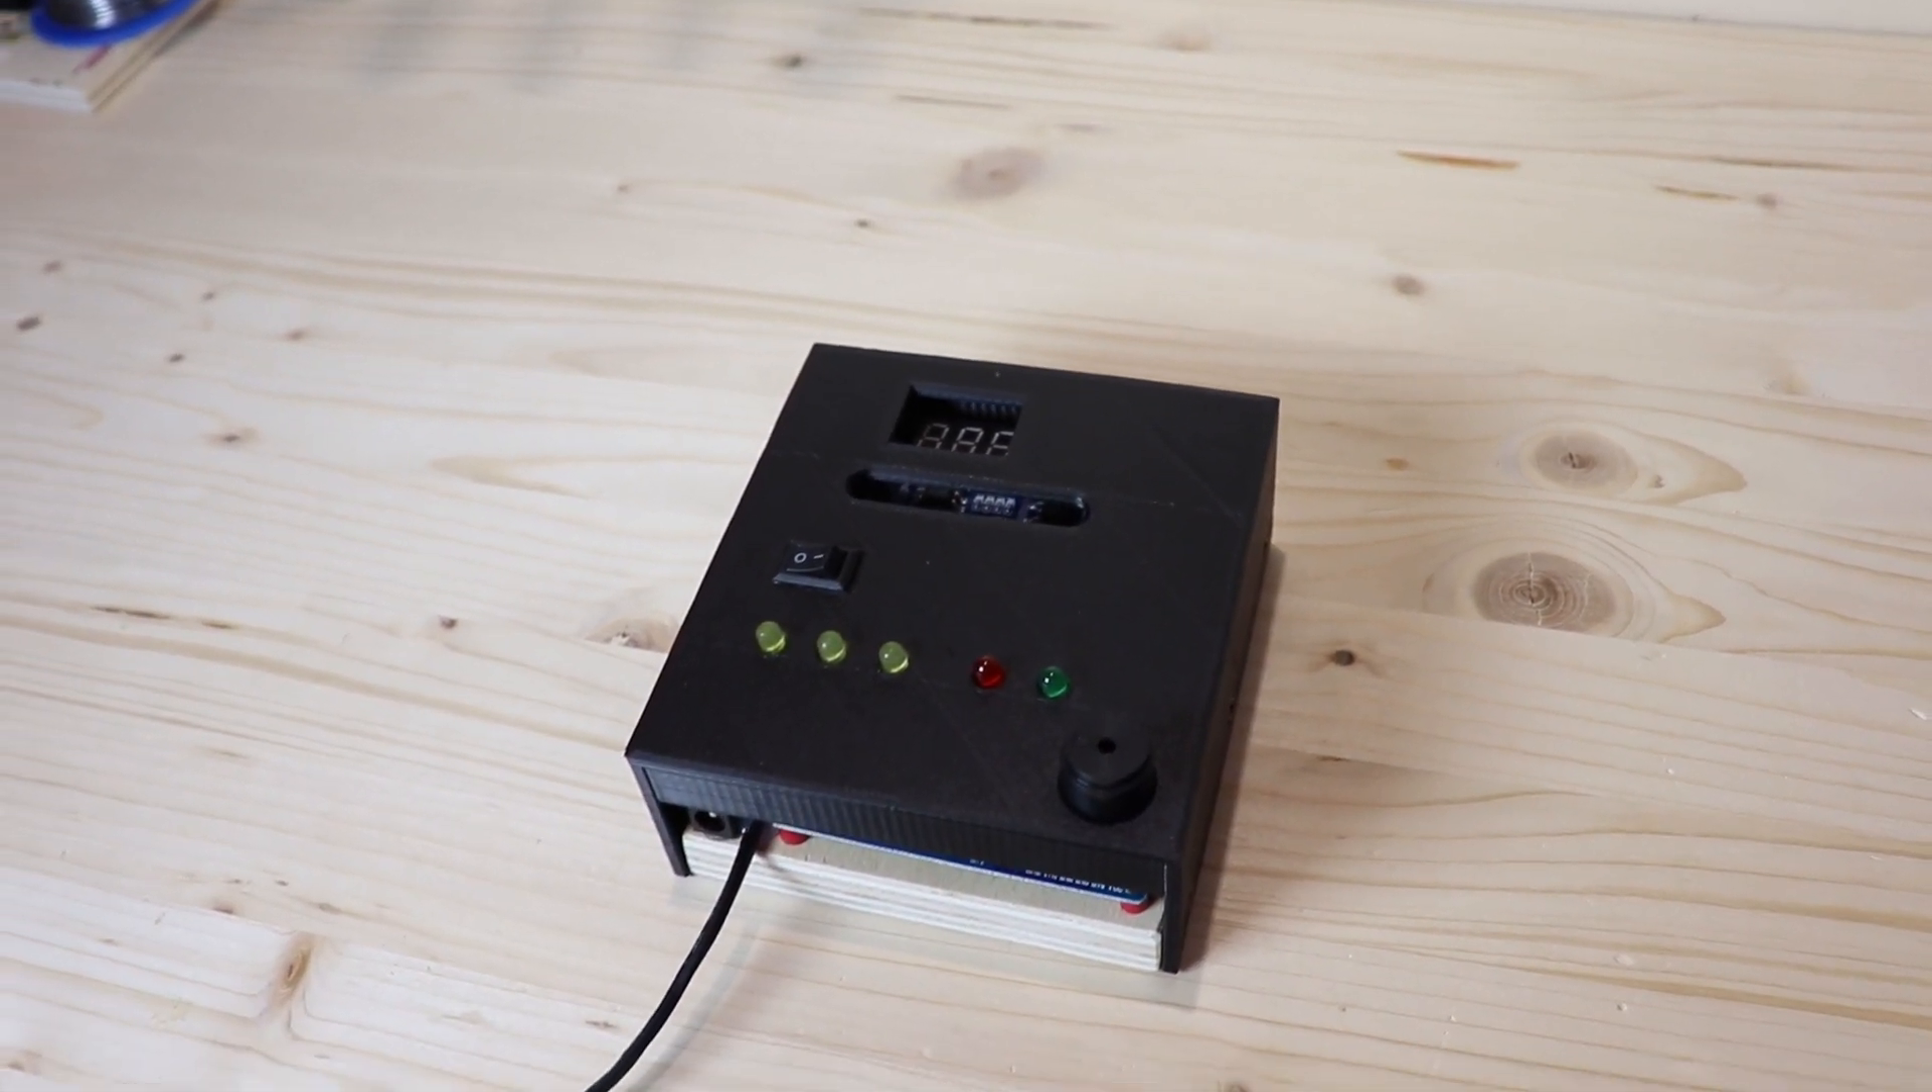Sì il coperchio si è chiuso.